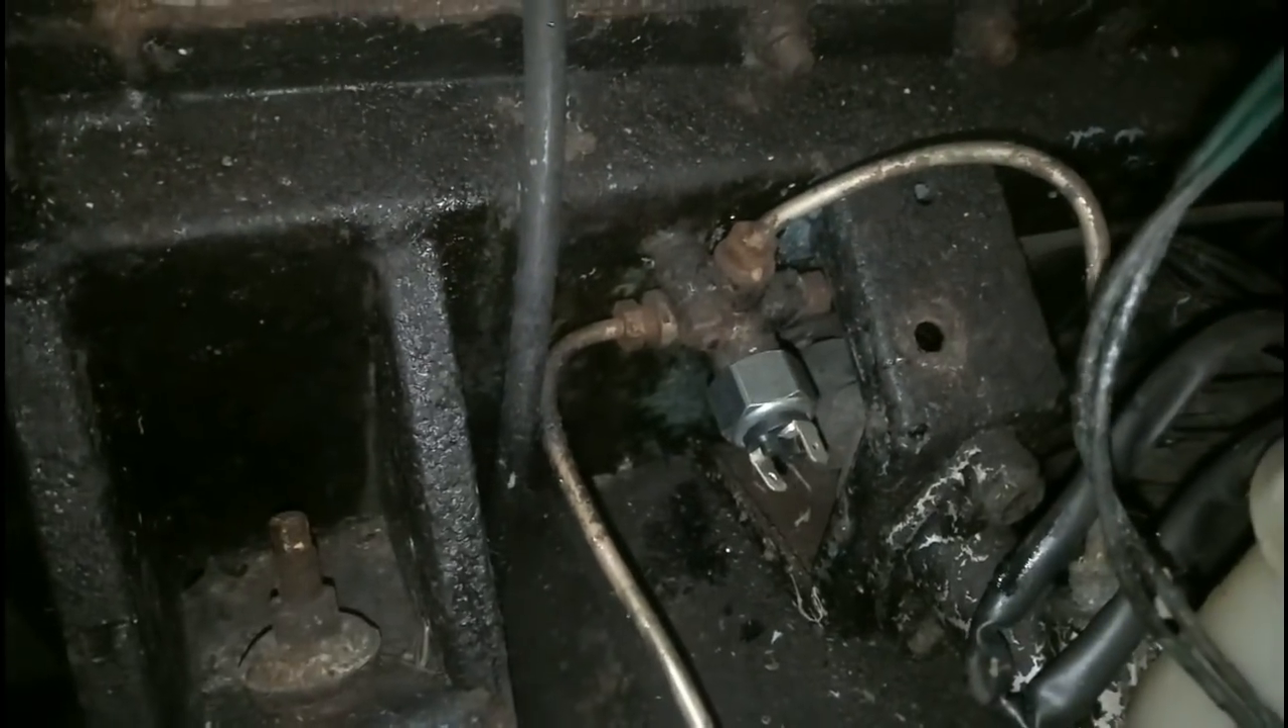We've got the new switch in place.